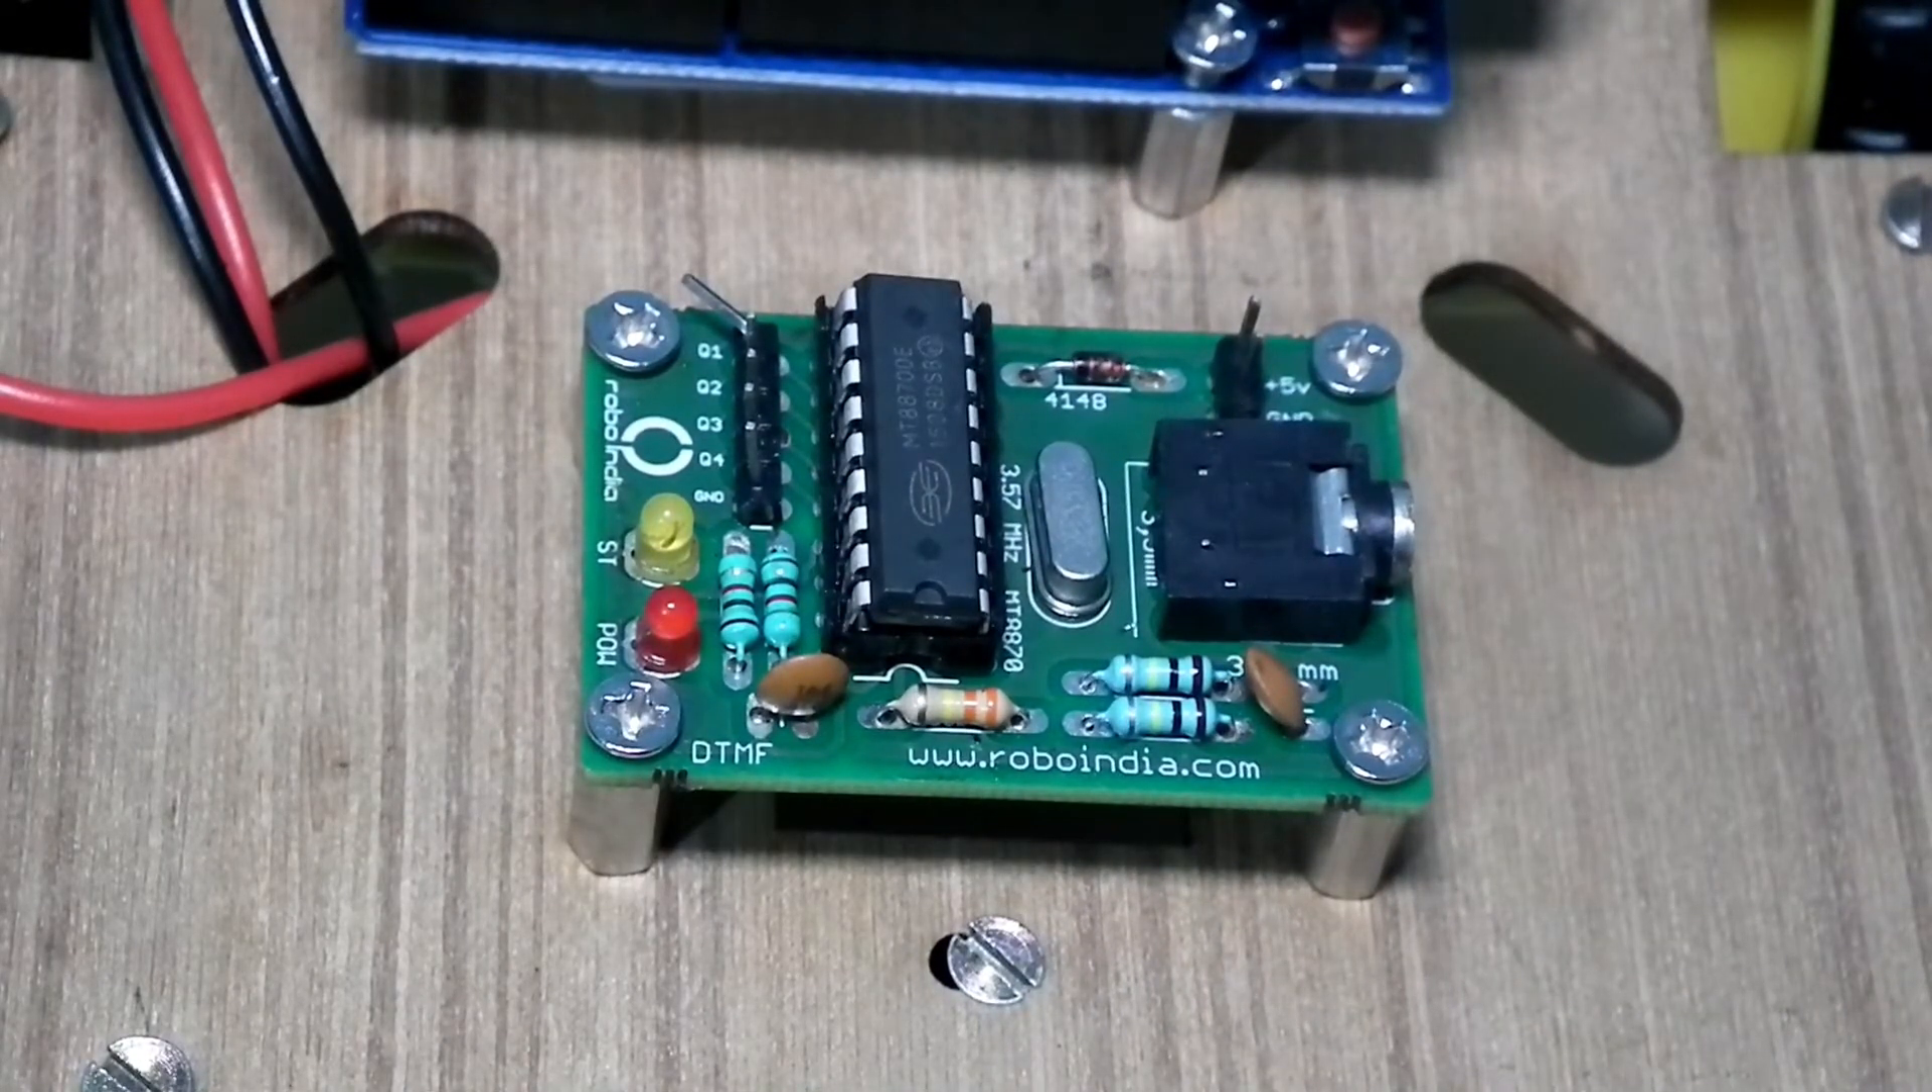So now all the 4 screws have been inserted, now we will take this auxiliary cable and insert one of the ends over here to the DDMF module.